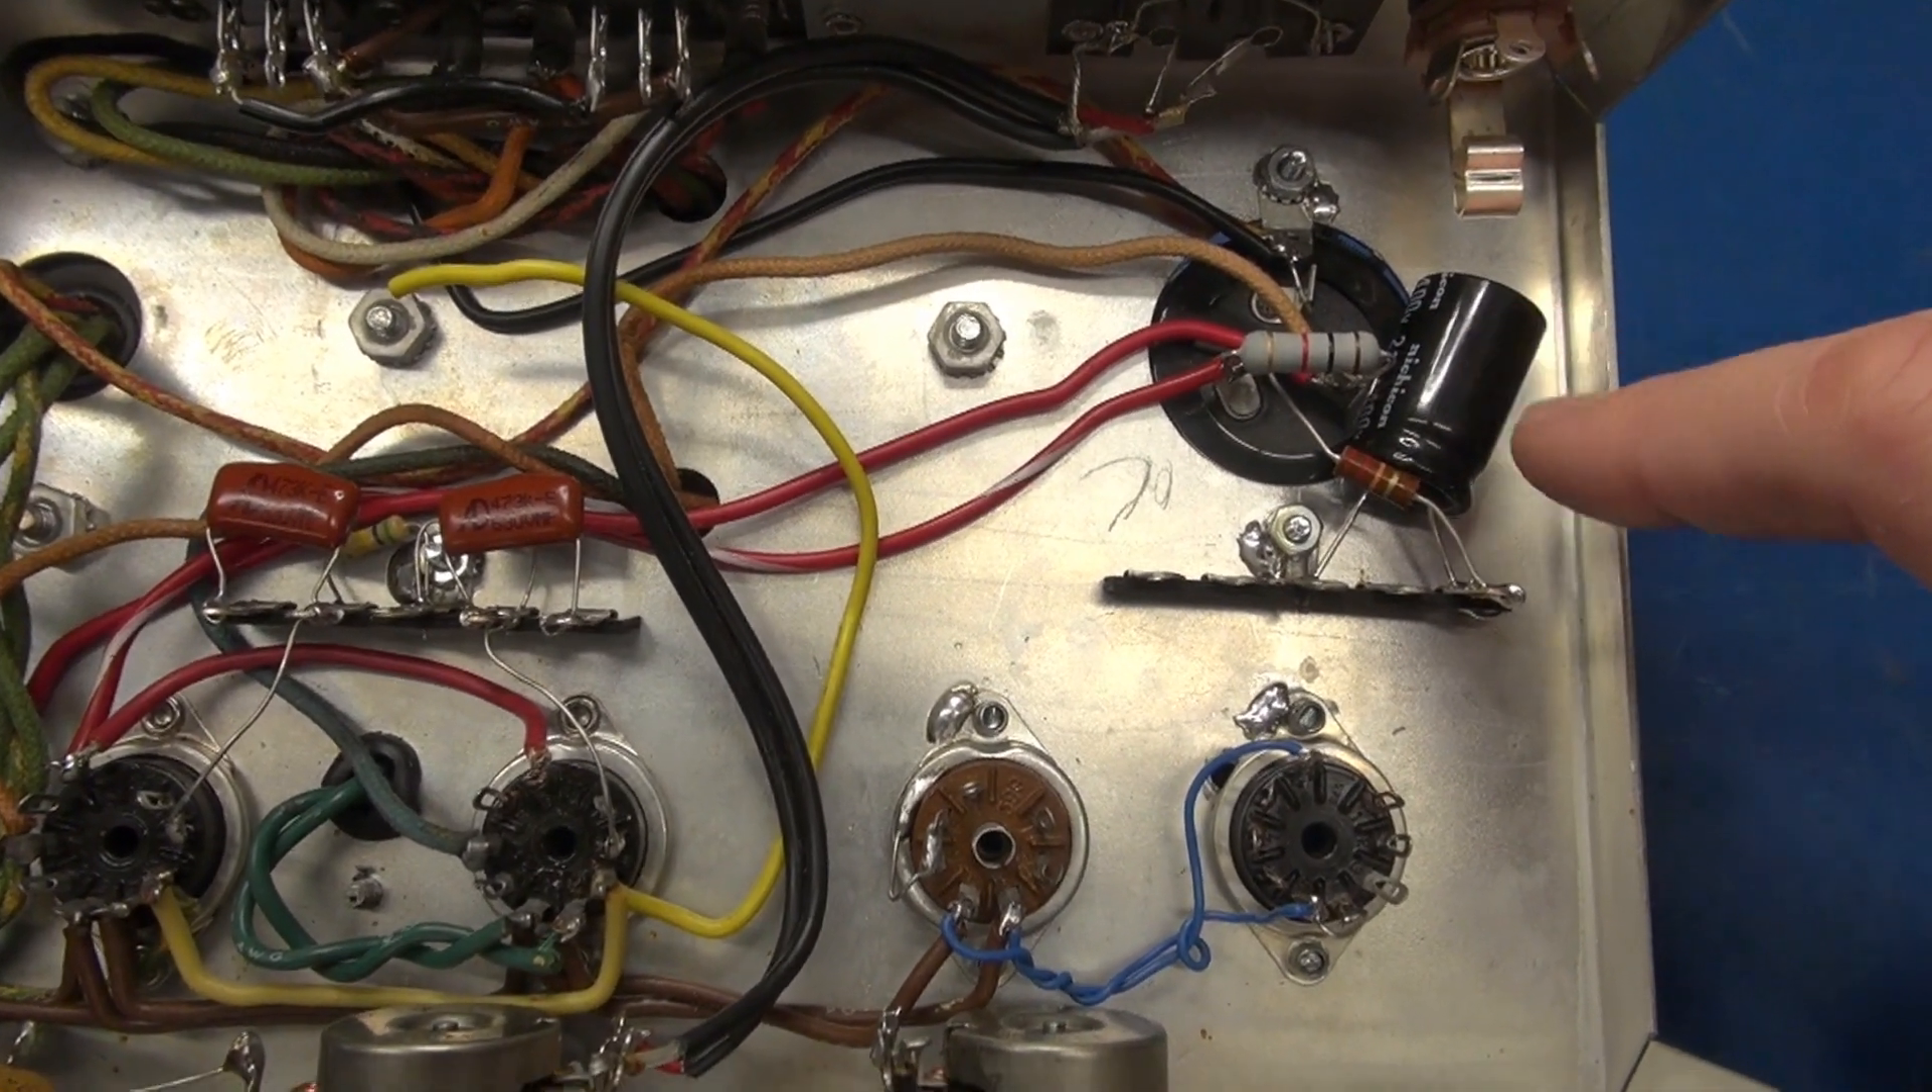All right, bottom side, I've got the main filter cap wired.